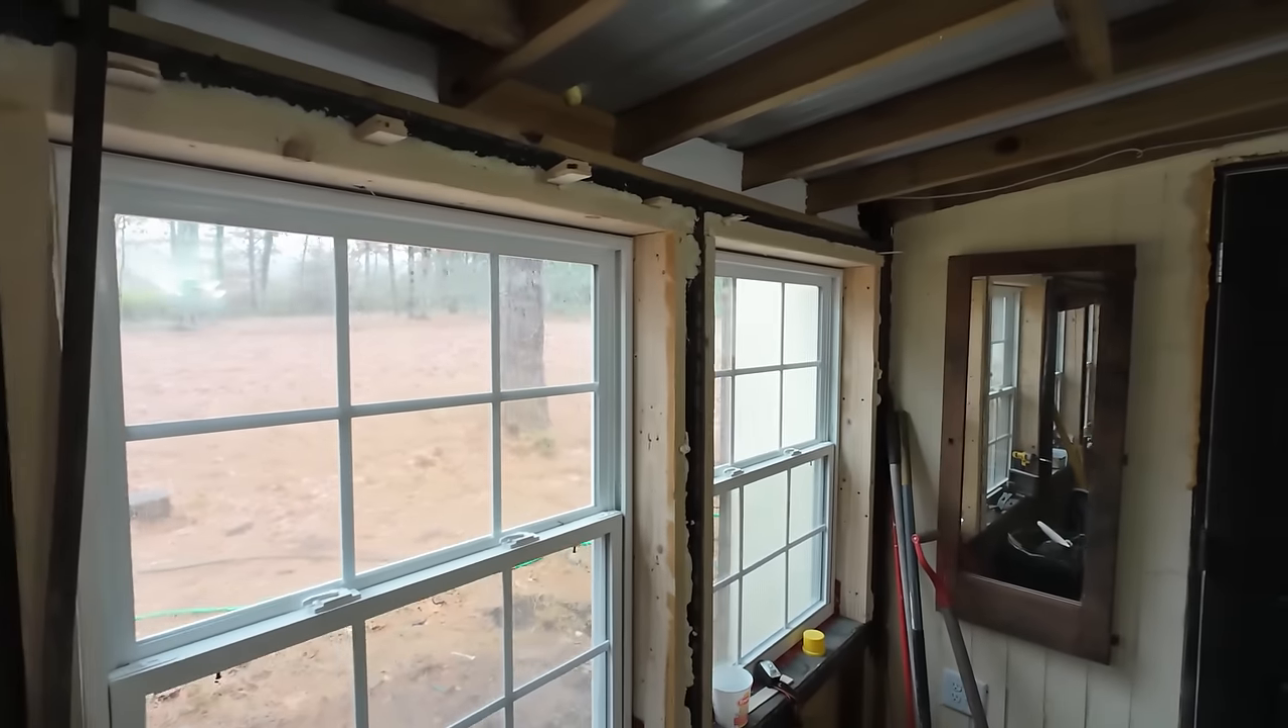I still got these shims sticking out.